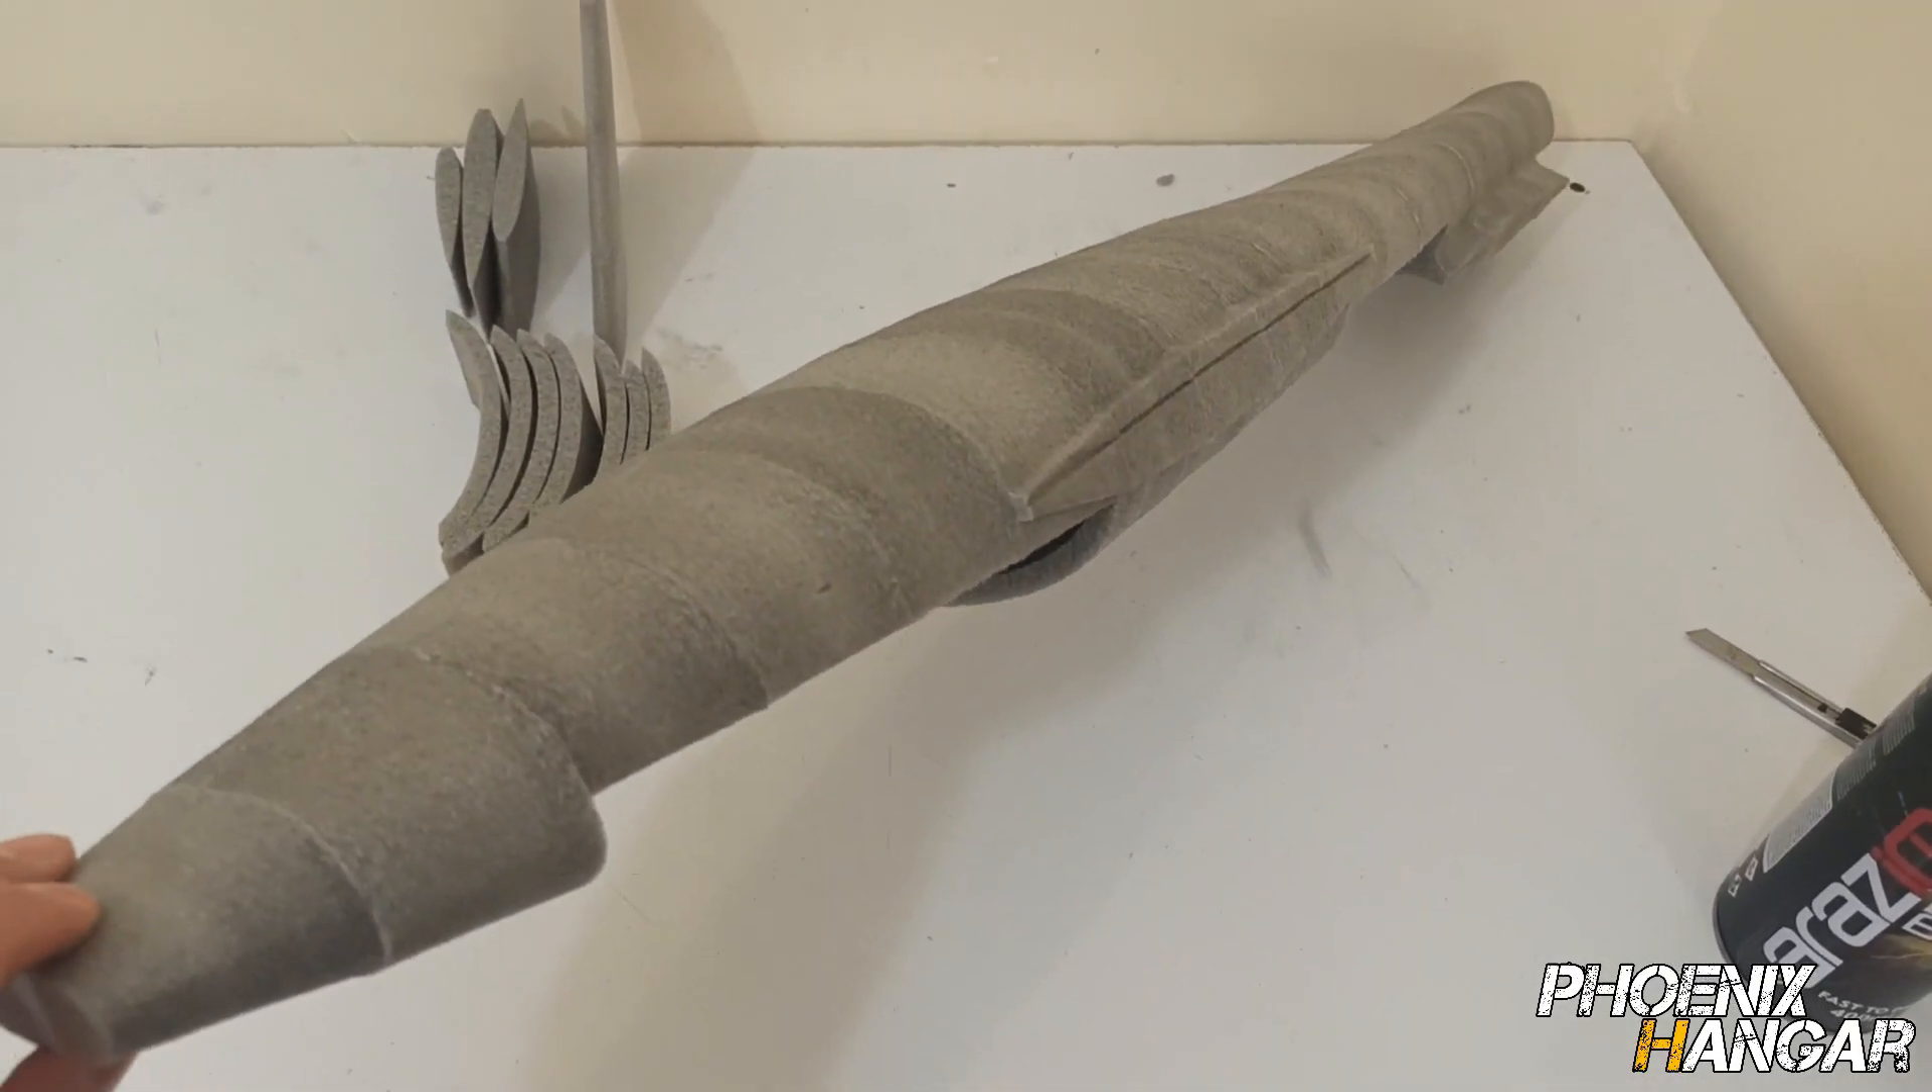The fuselage assembling is complete. The parts are perfectly fit together.